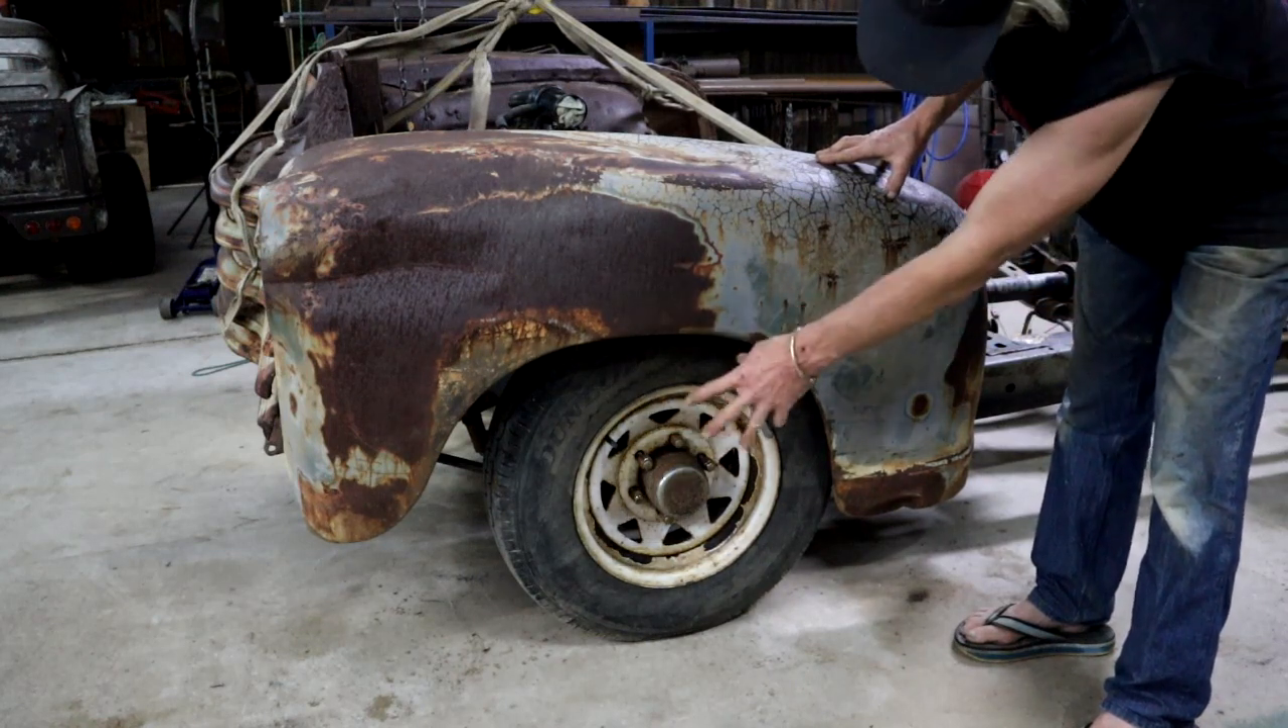We can see that the whole nose clip needs to move back more So that the wheel can sit in the center of the arch.